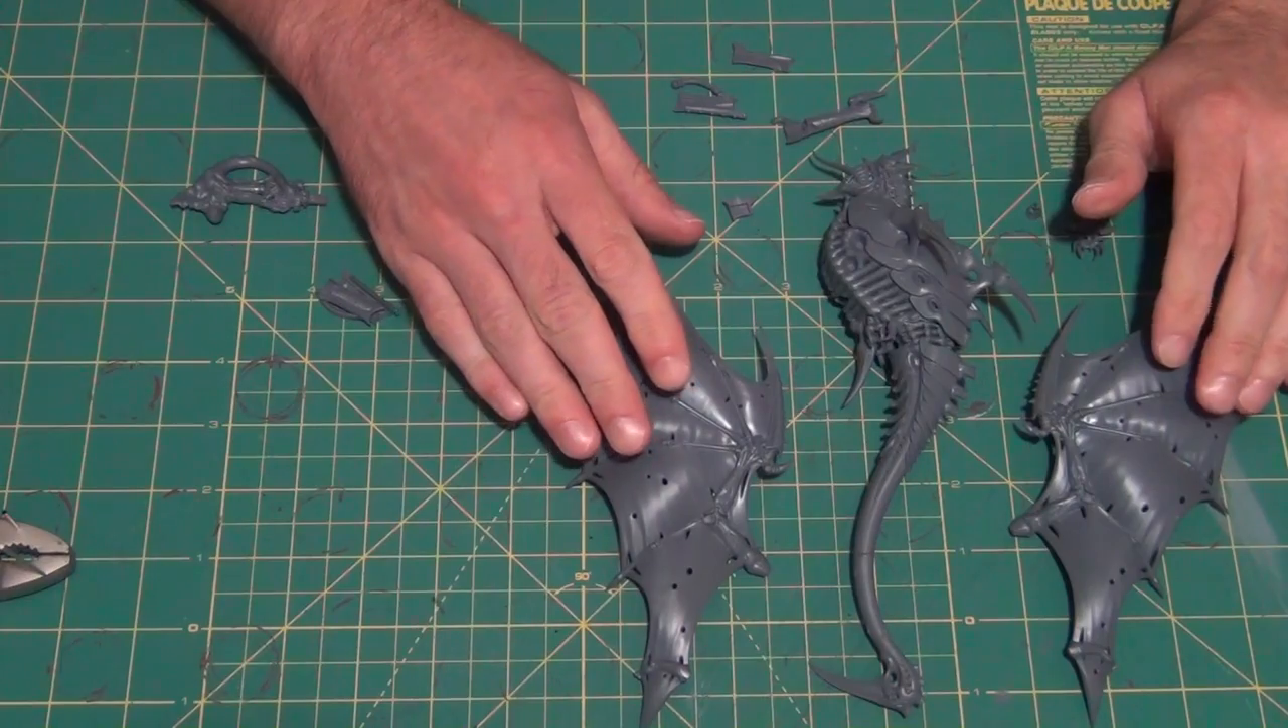All right so I have my sub assemblies here including just the wings that are separated right now.